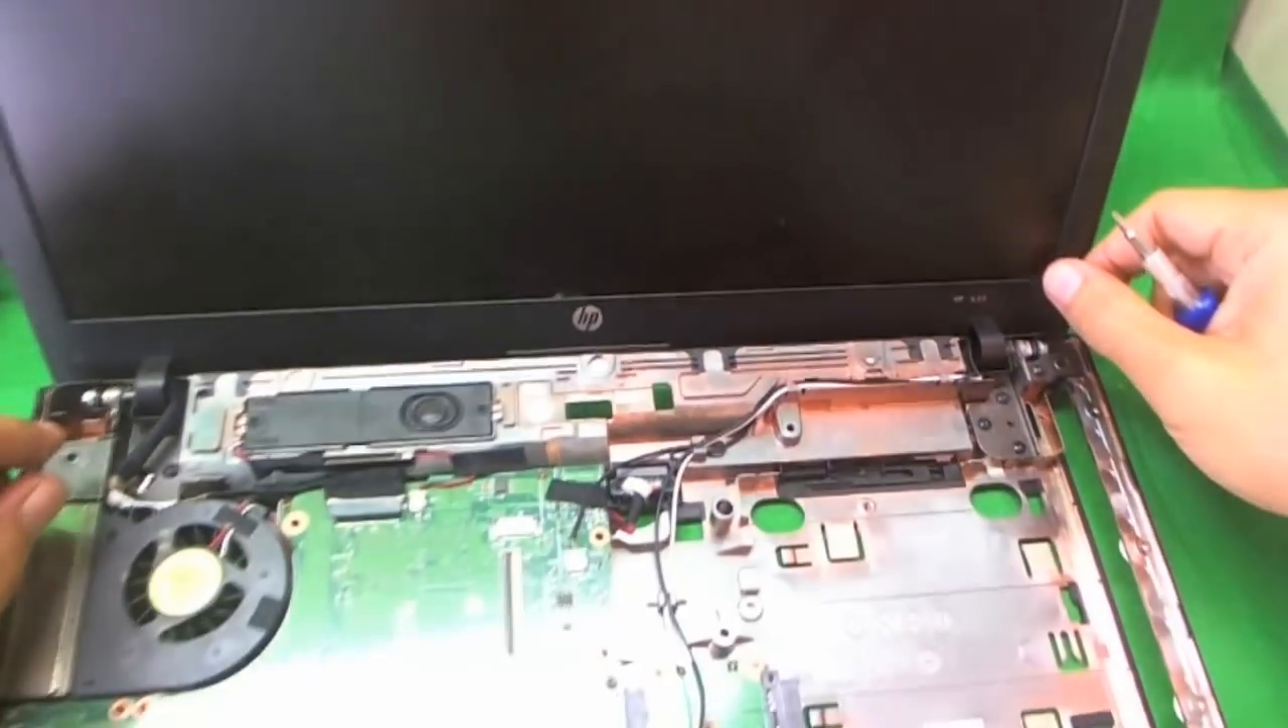Now the top cover is off.